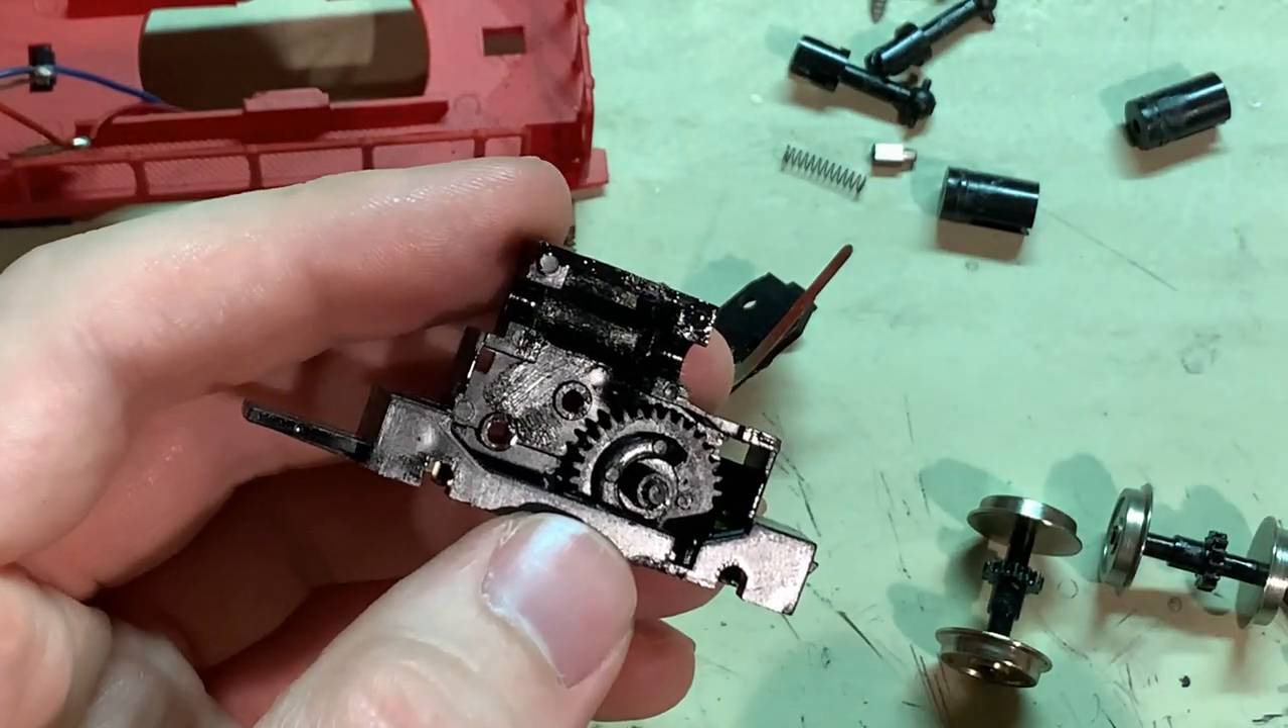Start with the large gear. Fits right in there.